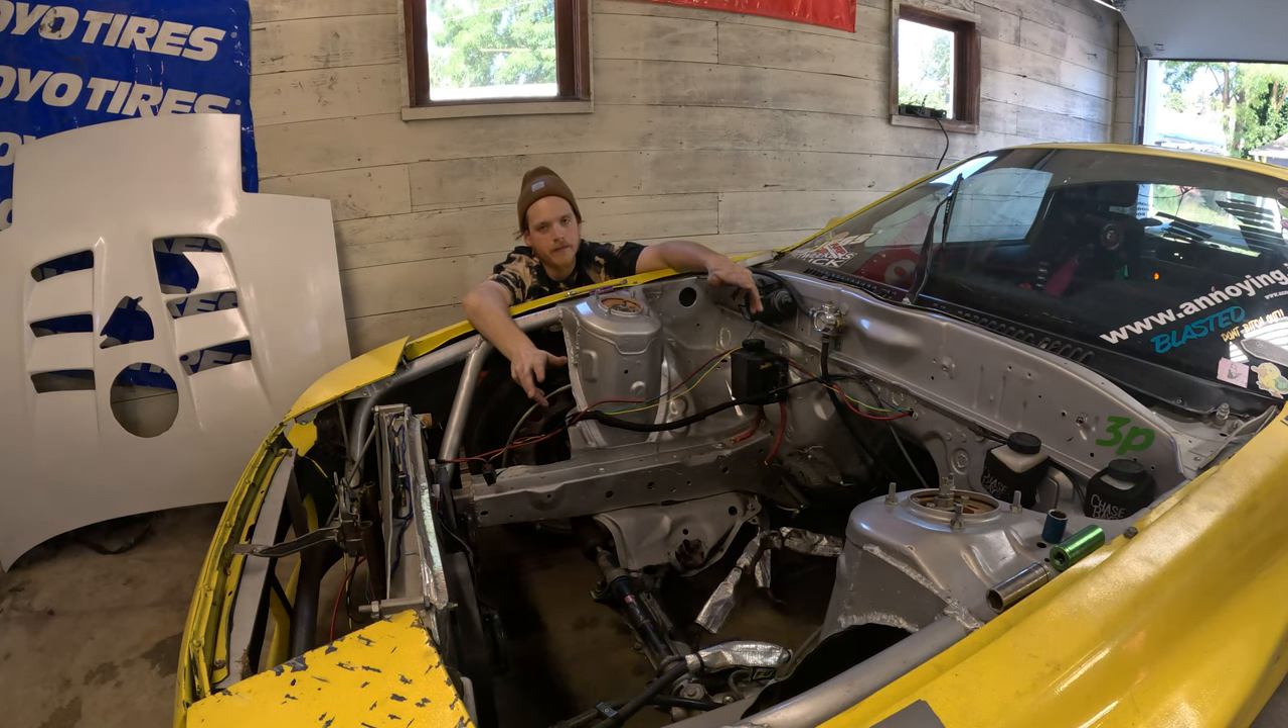Engine bay is clean But We have no engine to put in here yet.